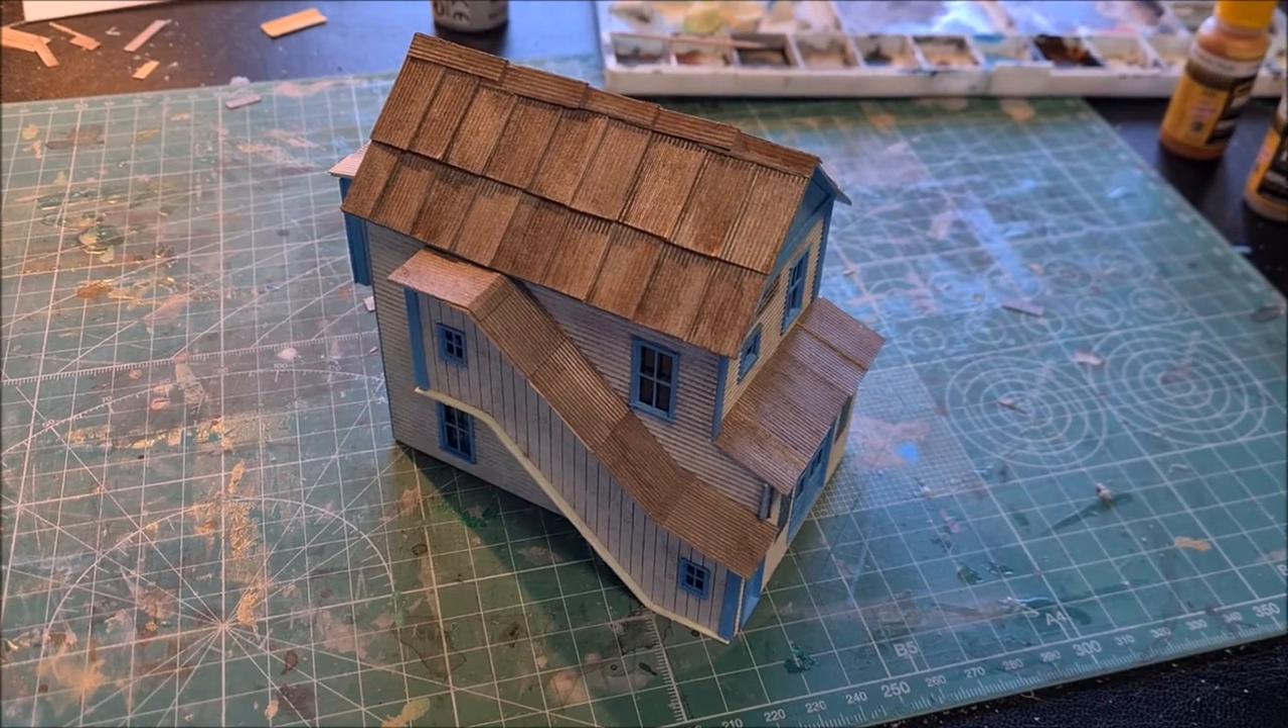All right, so all the corrugated metal panels have been glued on now.